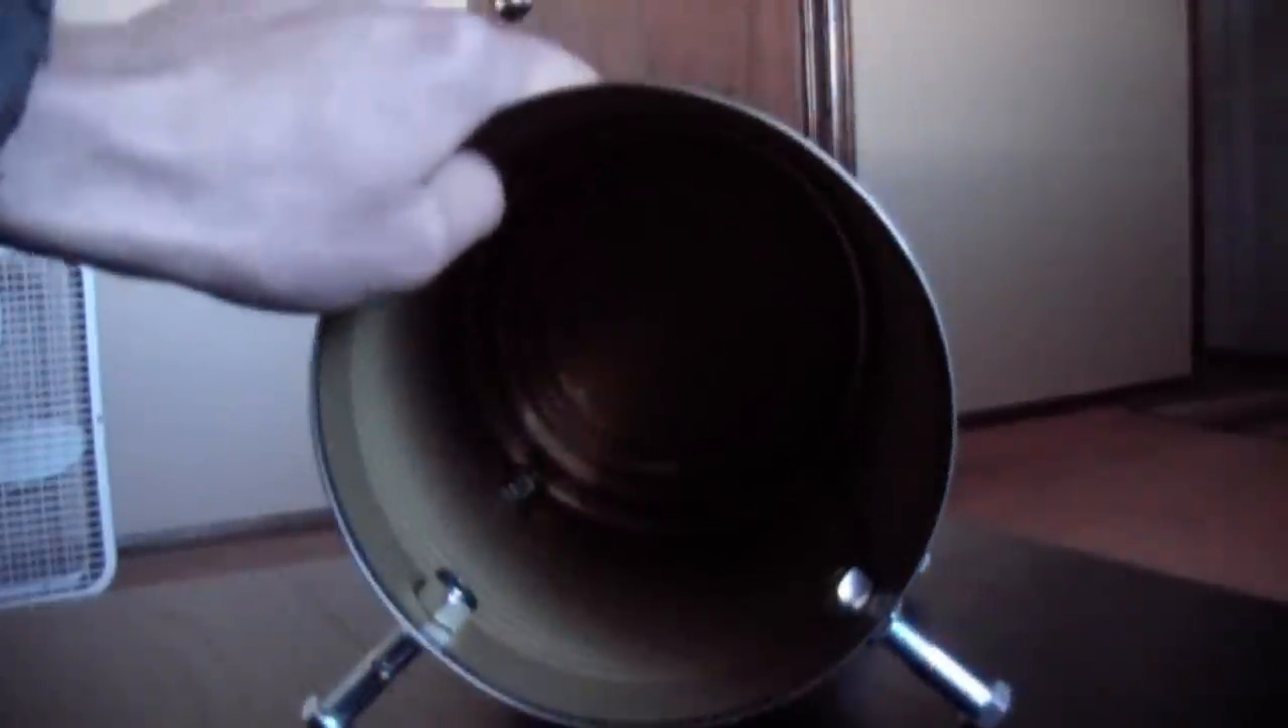Here you can see I've drilled the holes and installed the legs.